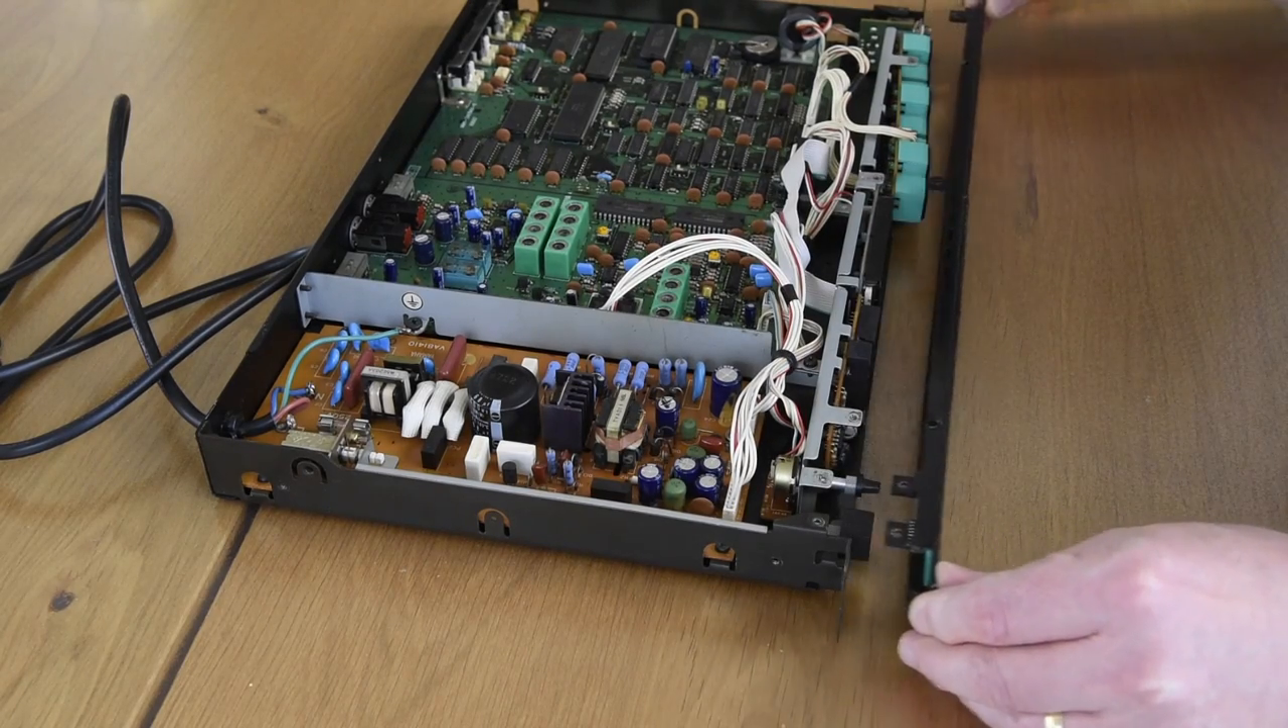So that's the front panel removed.